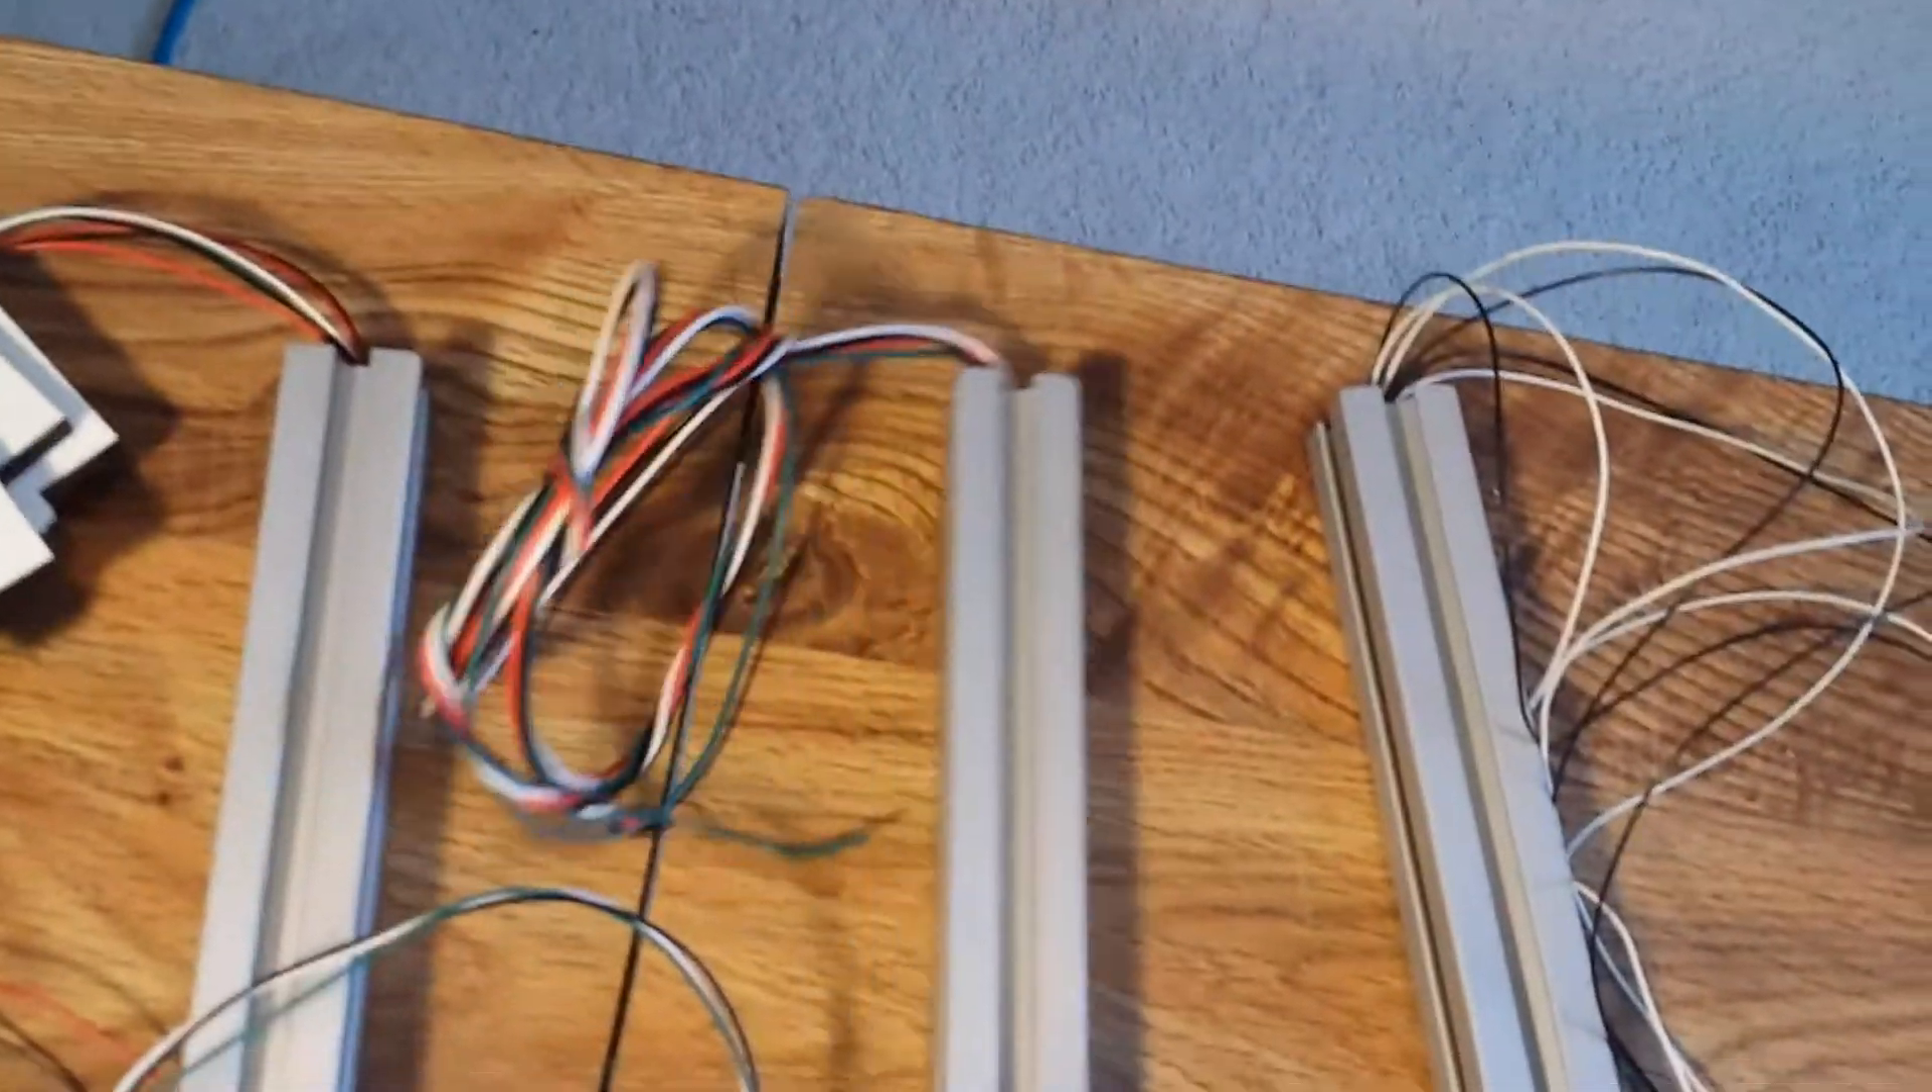All the cables have been fed through the center of the T-slot aluminum tubes.